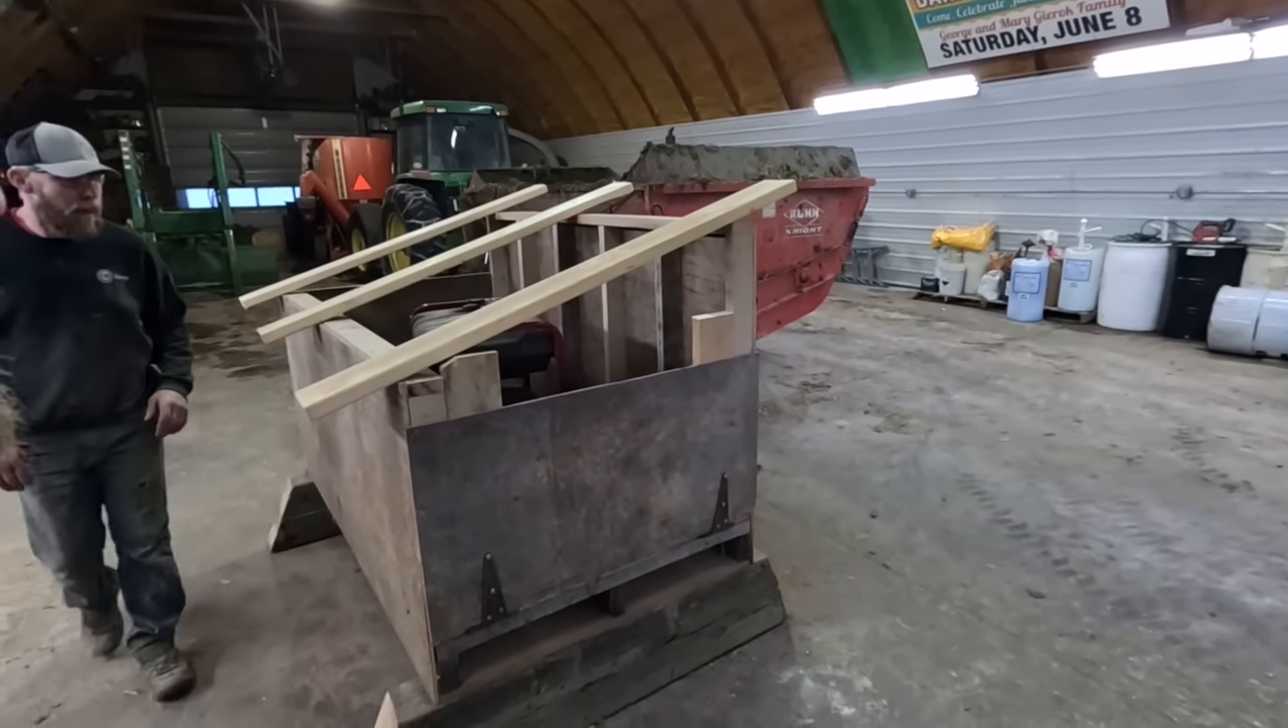All right, so we've been at it for most of the afternoon and here's the entire structure with the walls up.